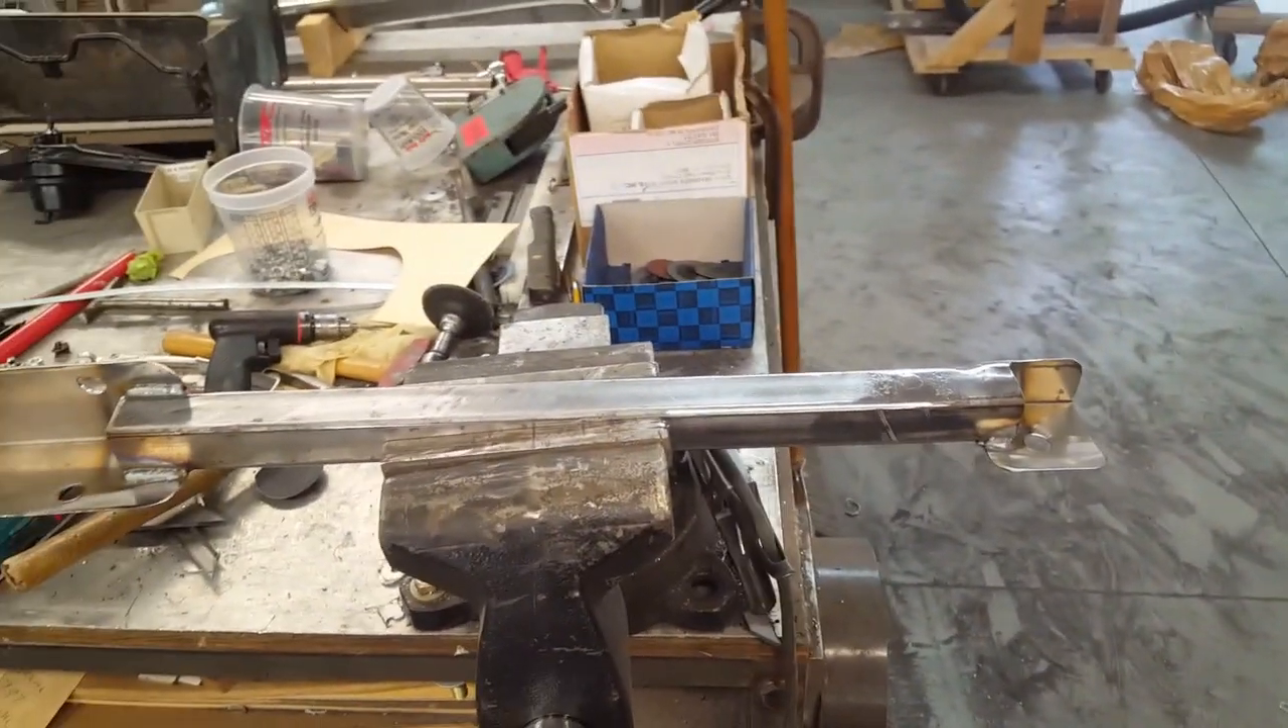All right so this is what the bumper support looks like welded up cleaned up and out of the bumper.